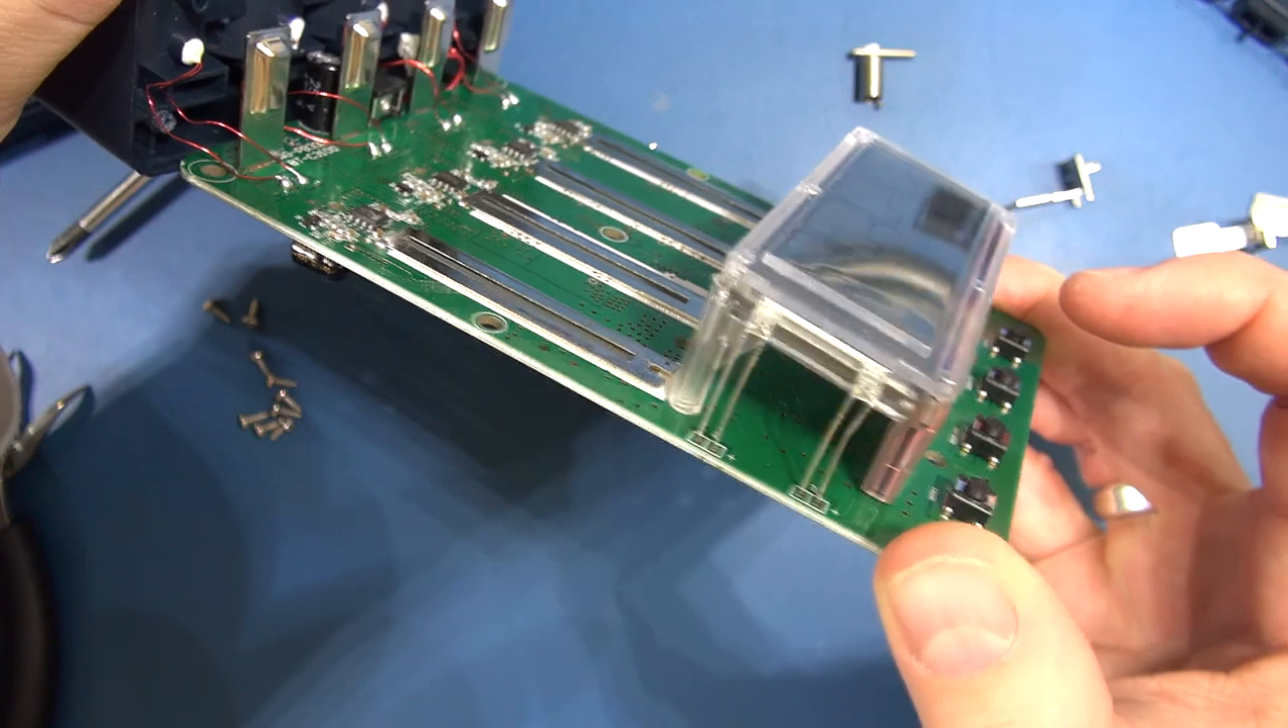The actual LCD display as you can see is mounted. It's got these connectors coming up. It's nice and sturdy on the board.